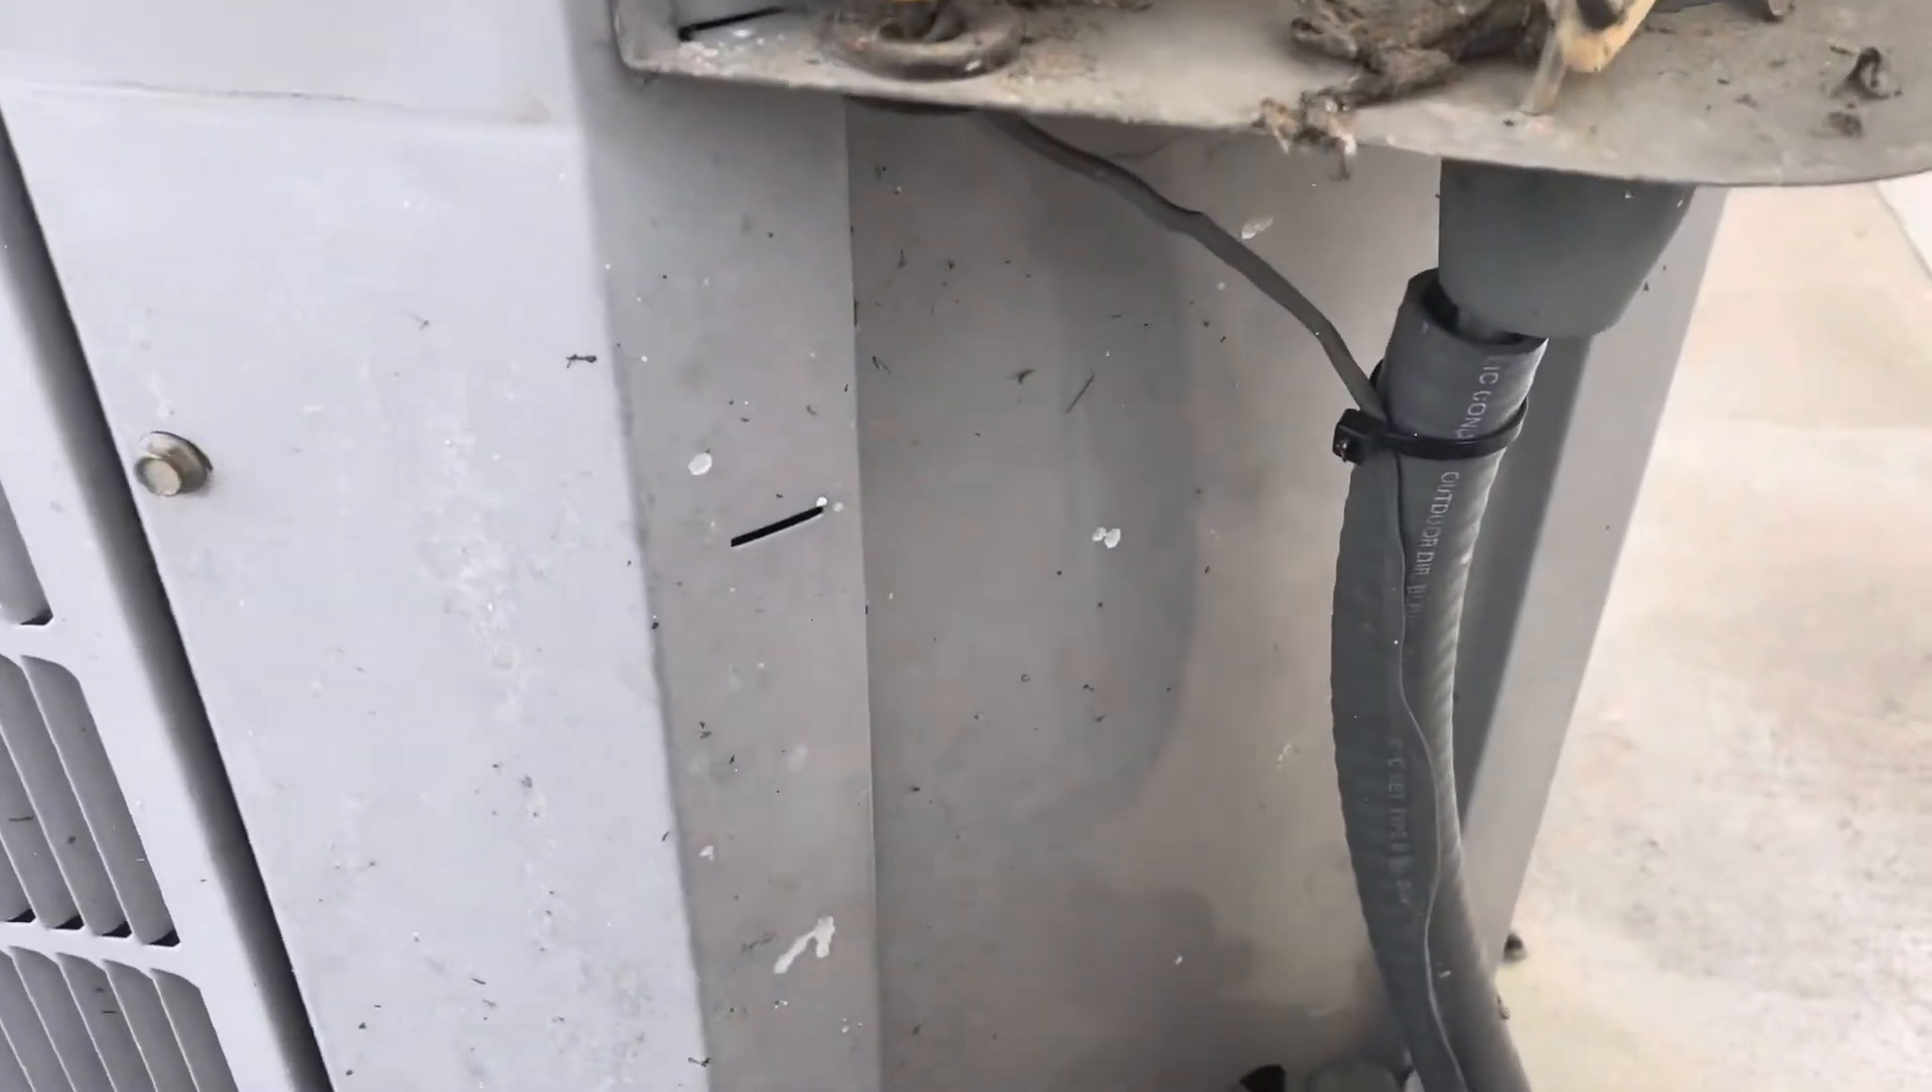So, all right, we got our, um, thermostat wire zip tied to our piece of conduit there. Um, it's good and out of the way now, good and fastened.